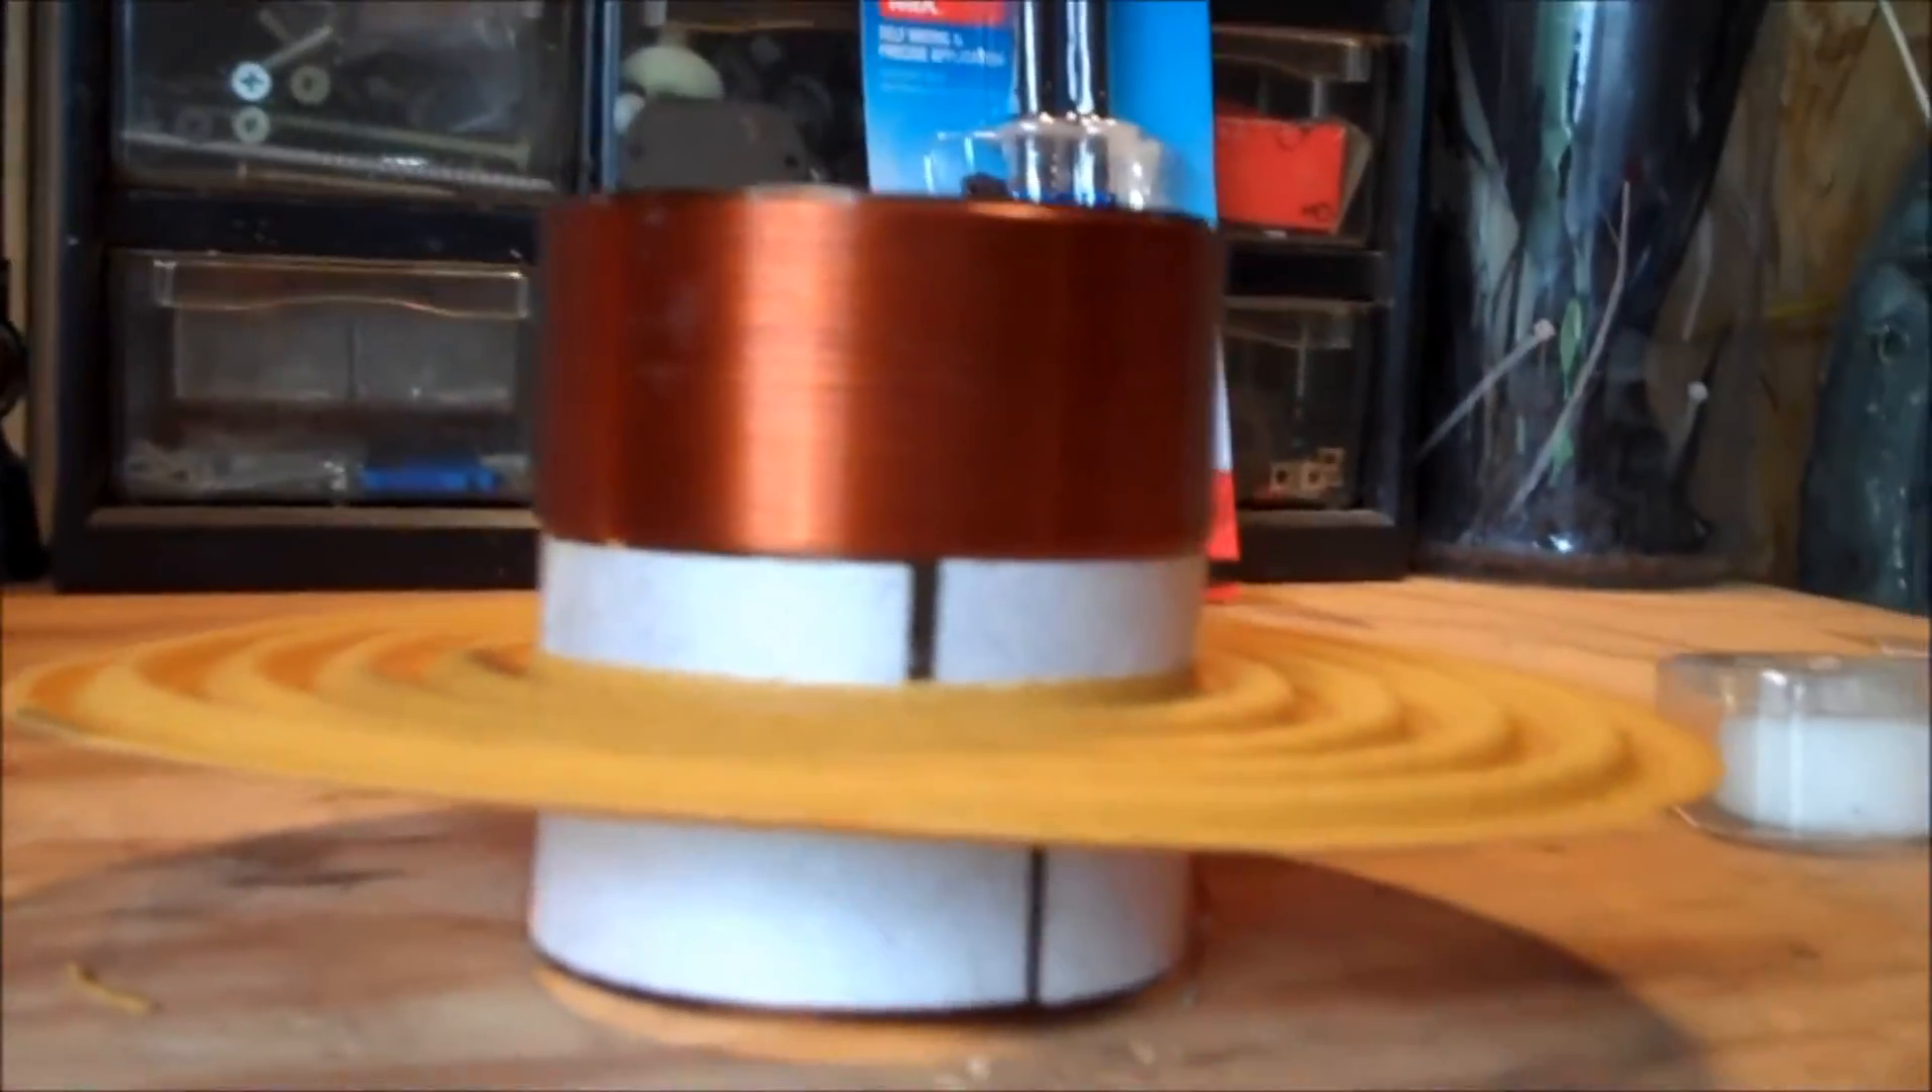I've got the spider lined up where we want it. On the voice coil.